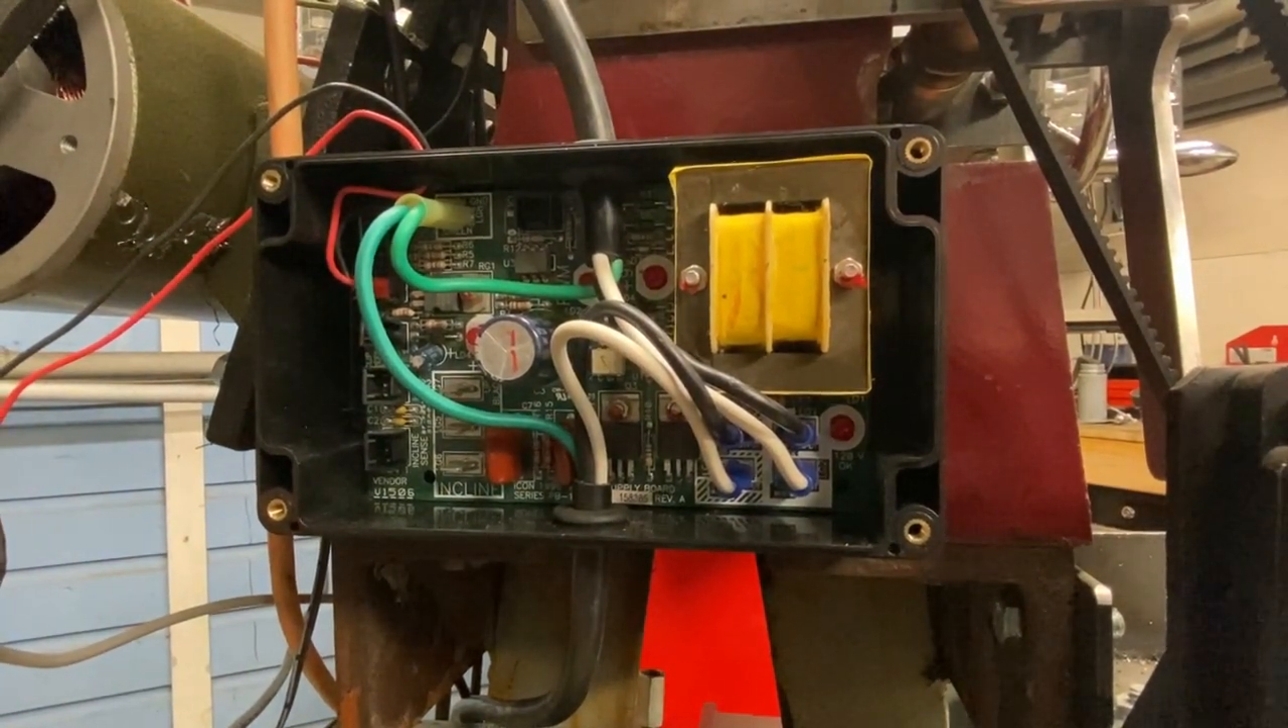So here it is, all wired up and mounted. I have the box attached to the lathe.